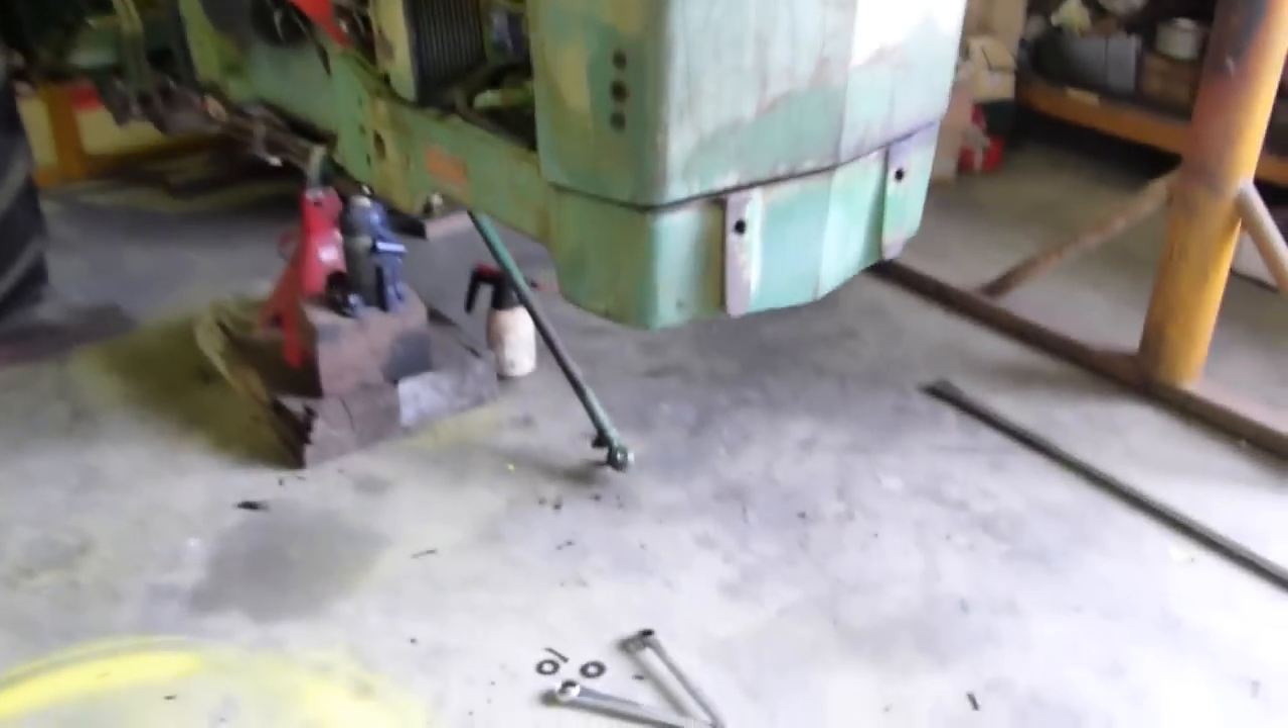That's what a tractor looks like without the front axle.